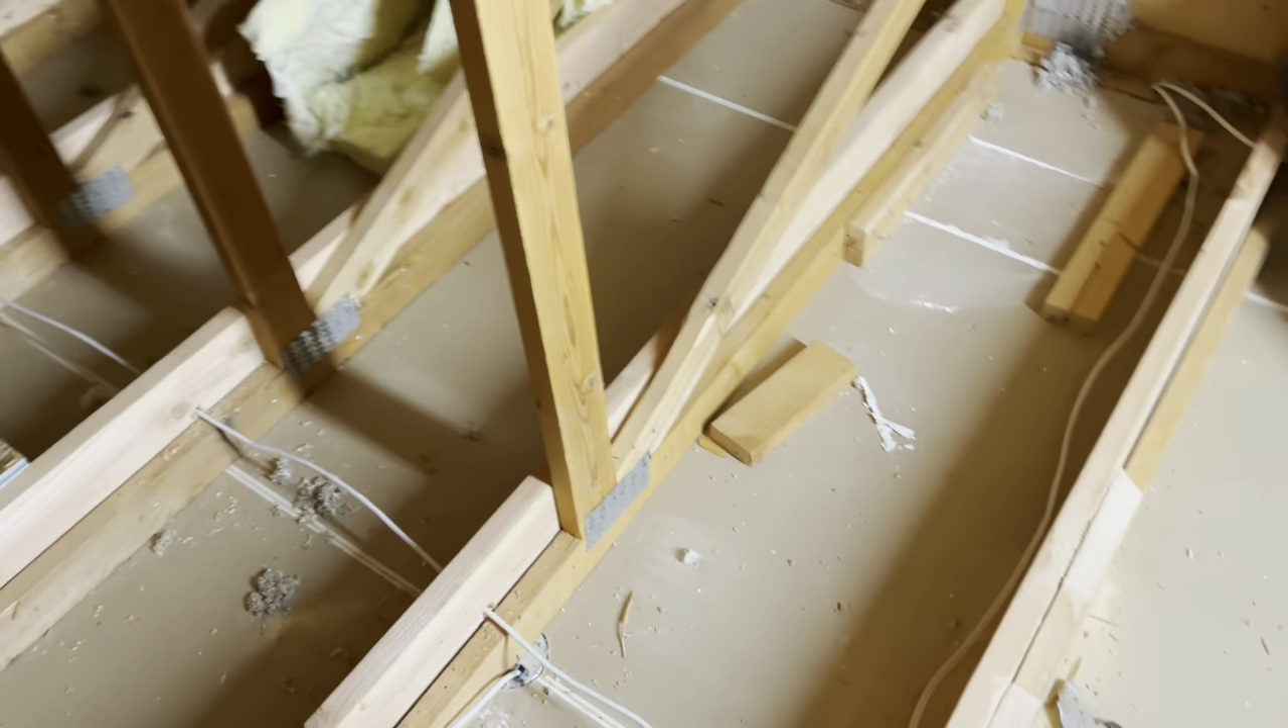Also, now that all the floor joists are in, I've ran all my wires back through.